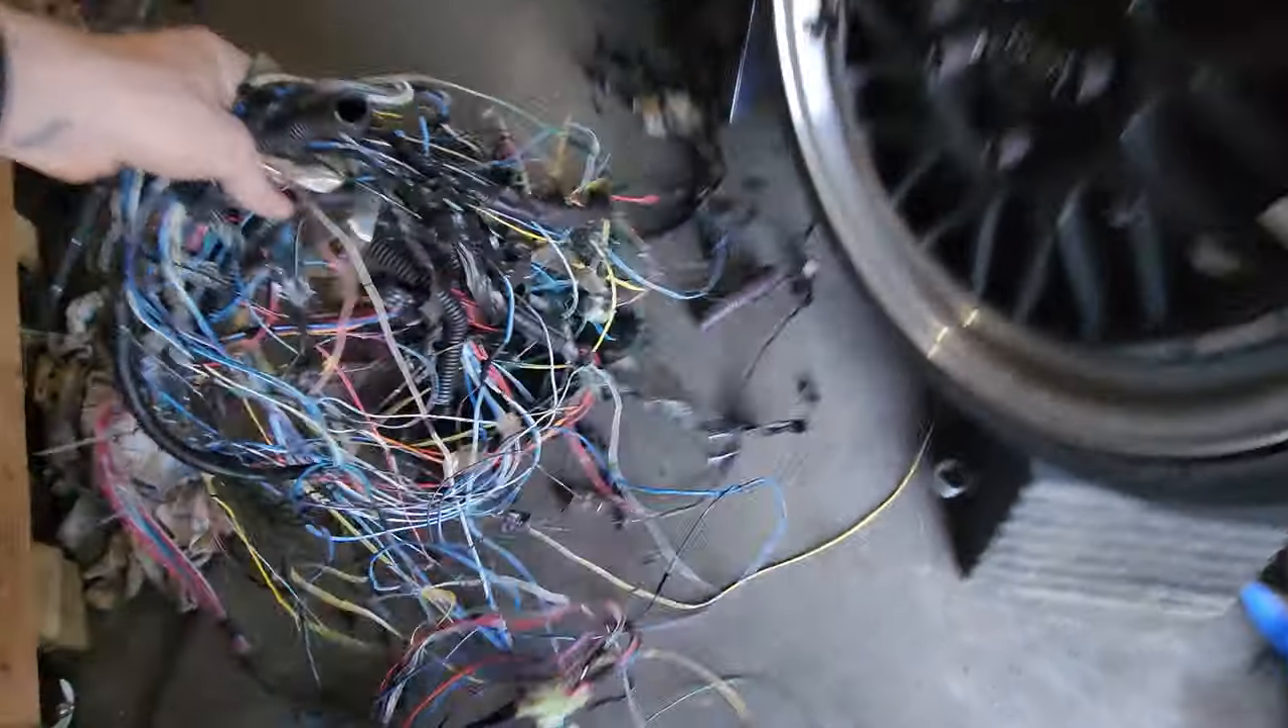All this wire here is all stuff I managed to pull out so far.